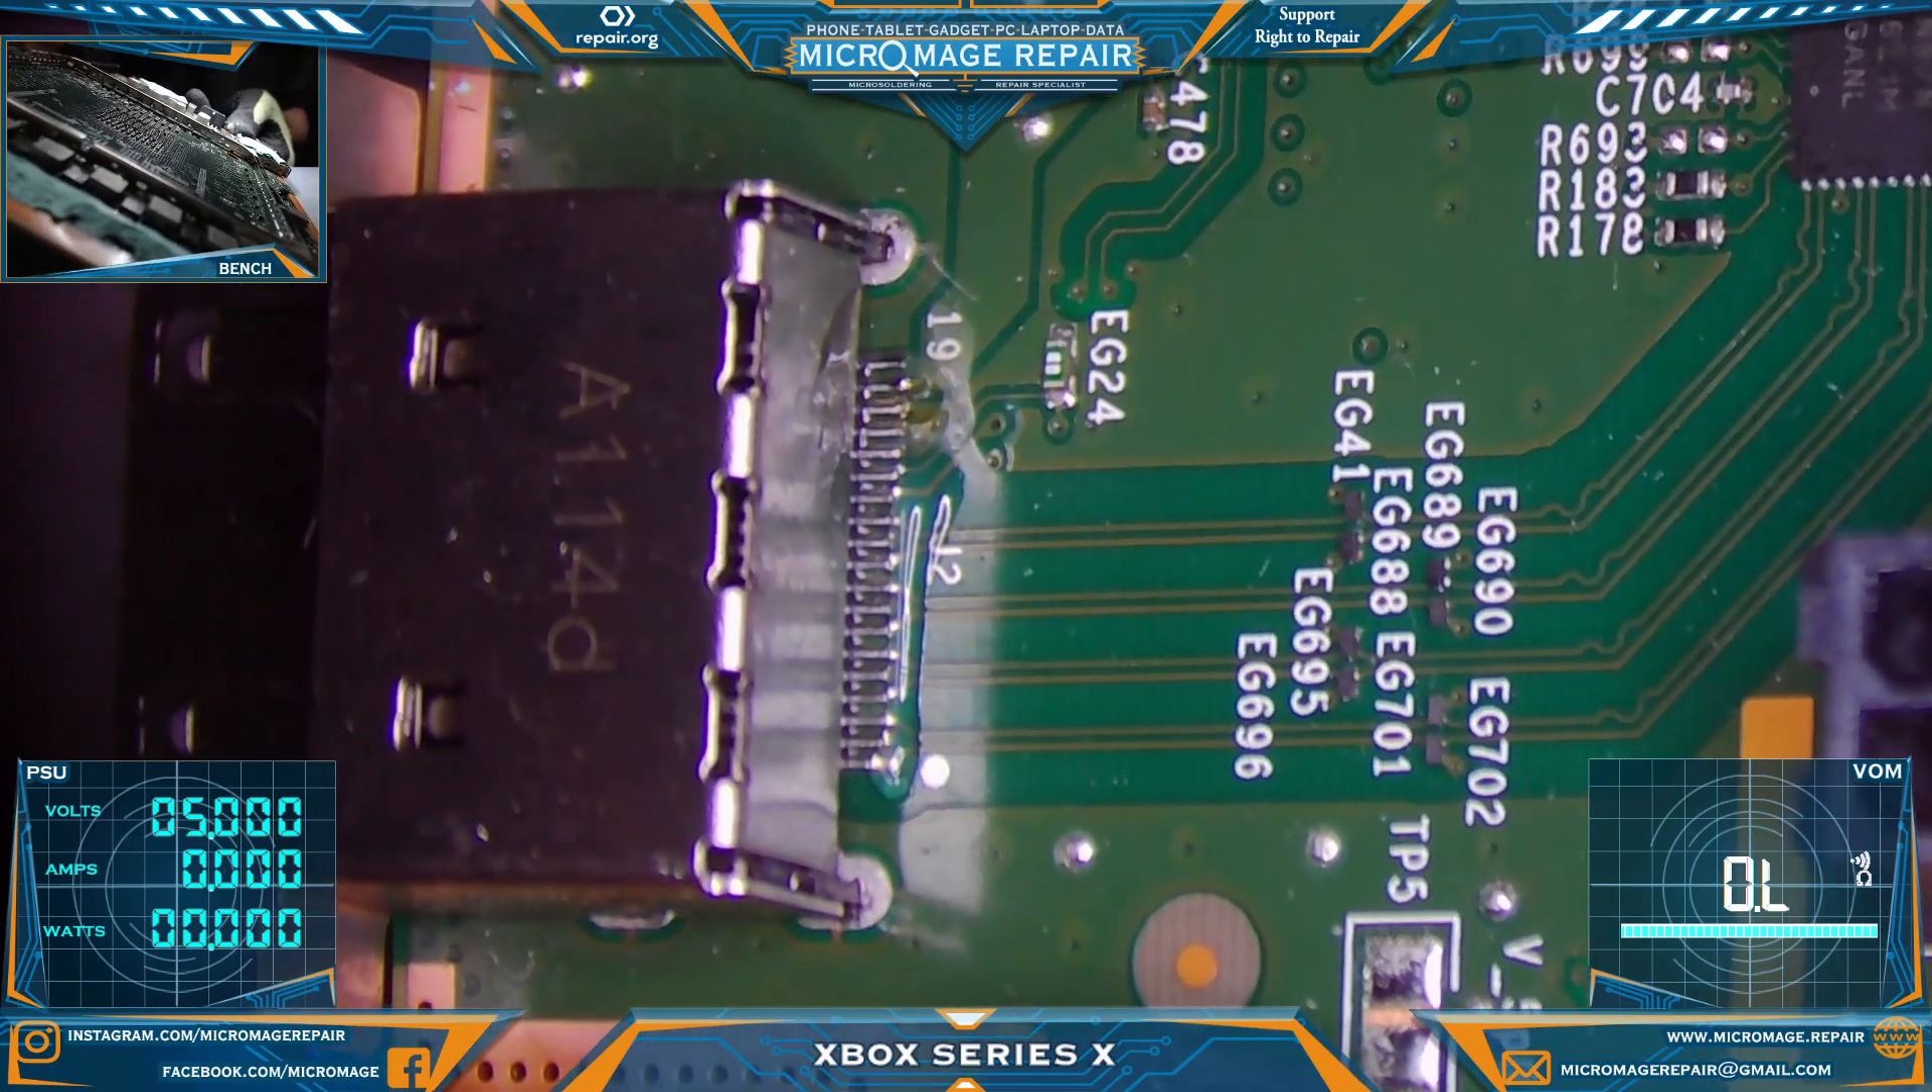But anyway, there you have it. A soldered on Xbox Series X HDMI port.